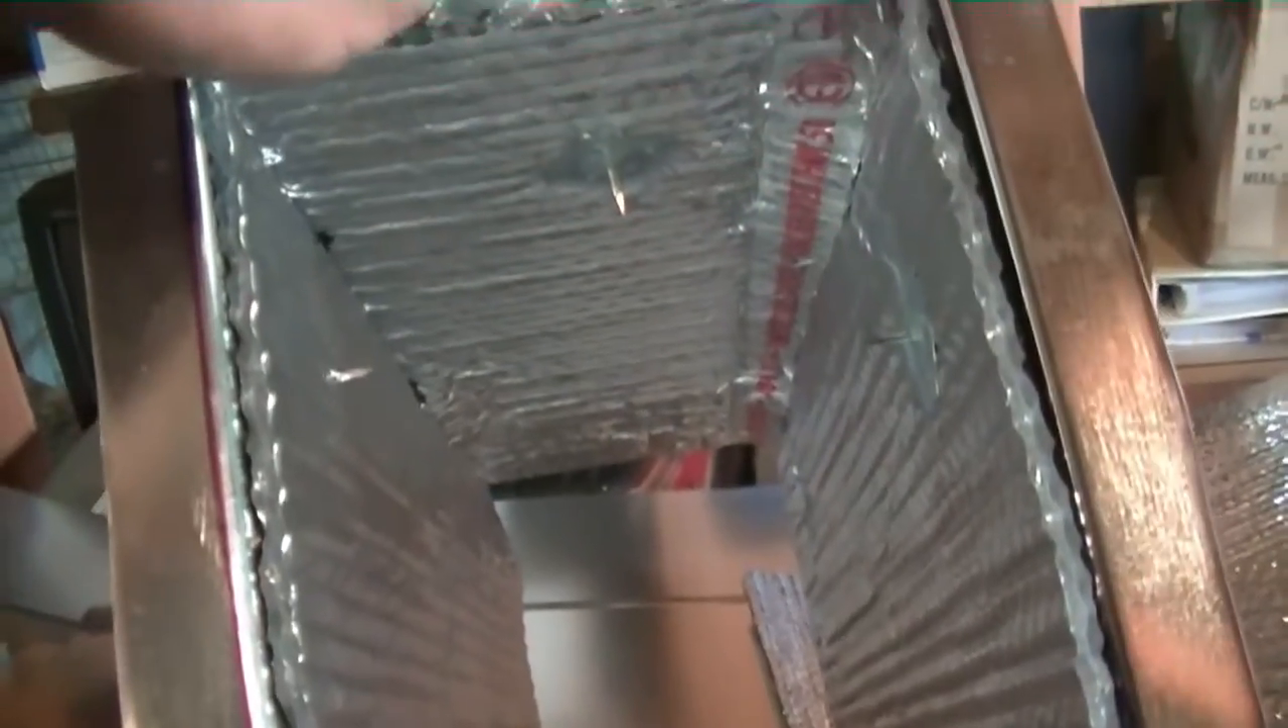We have all of our insulation in.